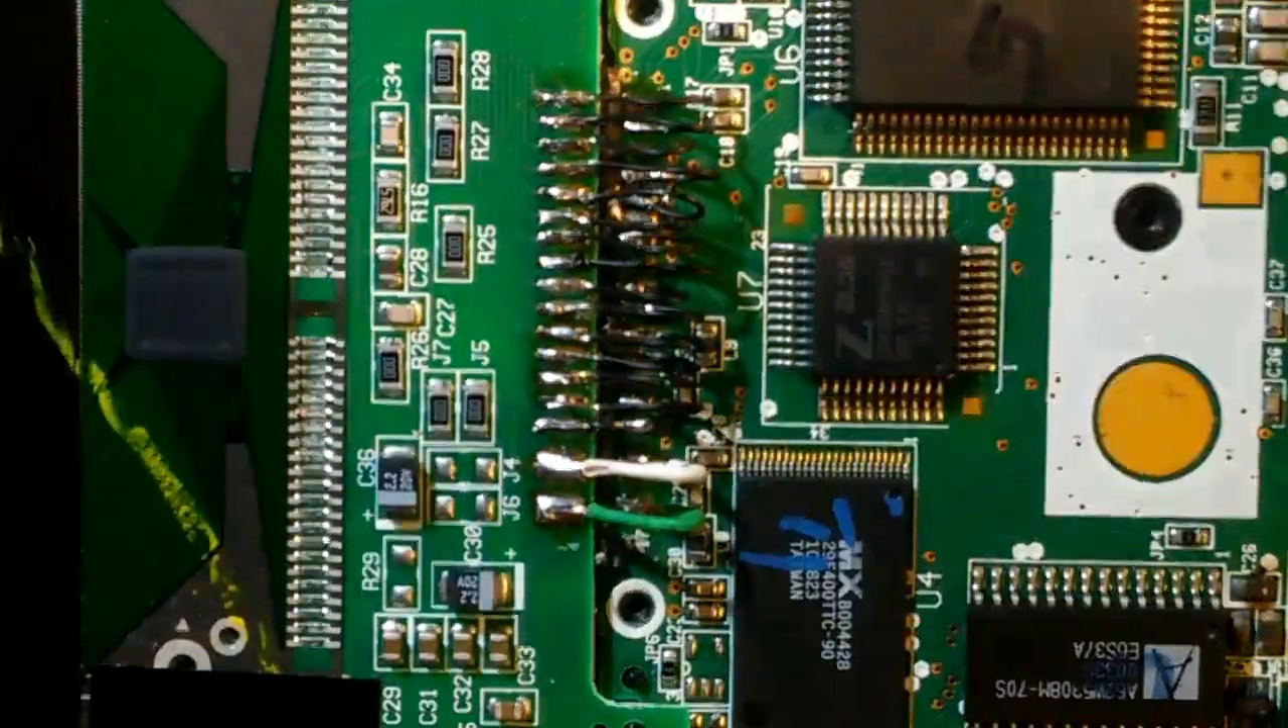Okay, now I have completed soldering all of these wires to the LCD board.